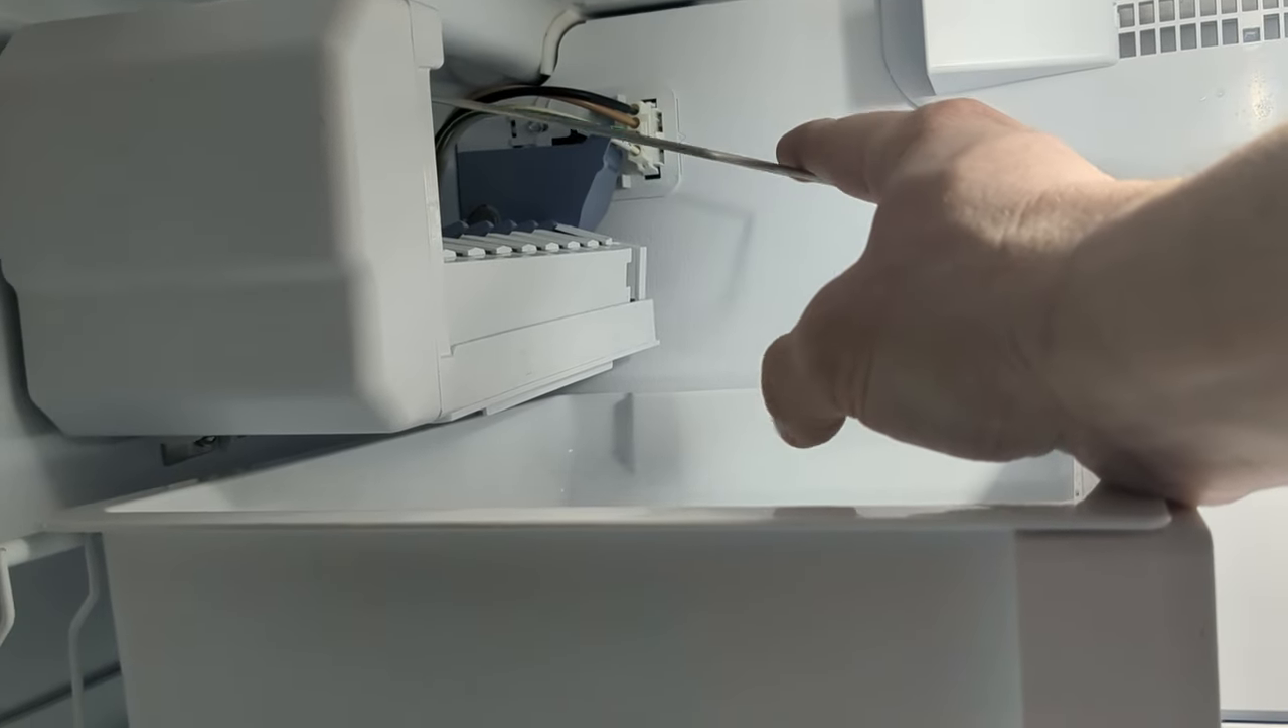All right we've got the ice maker installed.